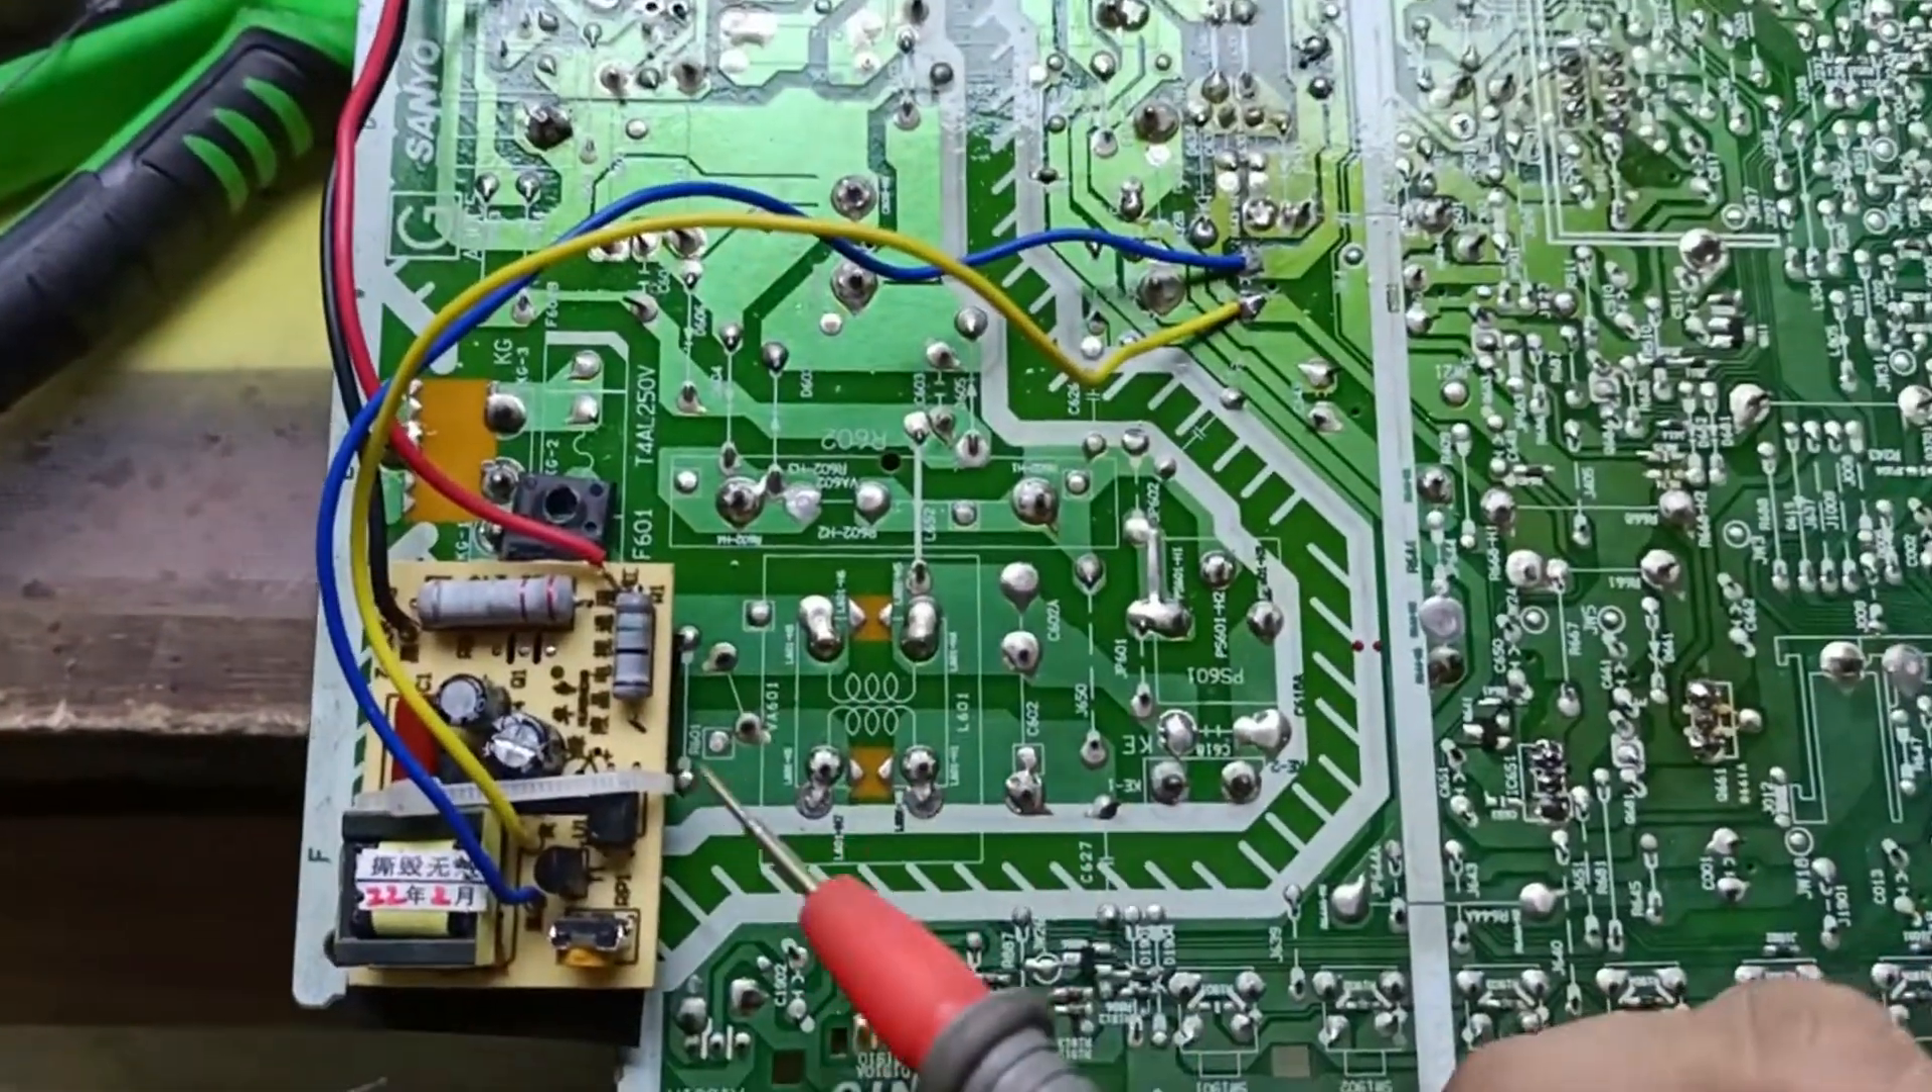Ayan guys, naikabit ko na yung four wires.